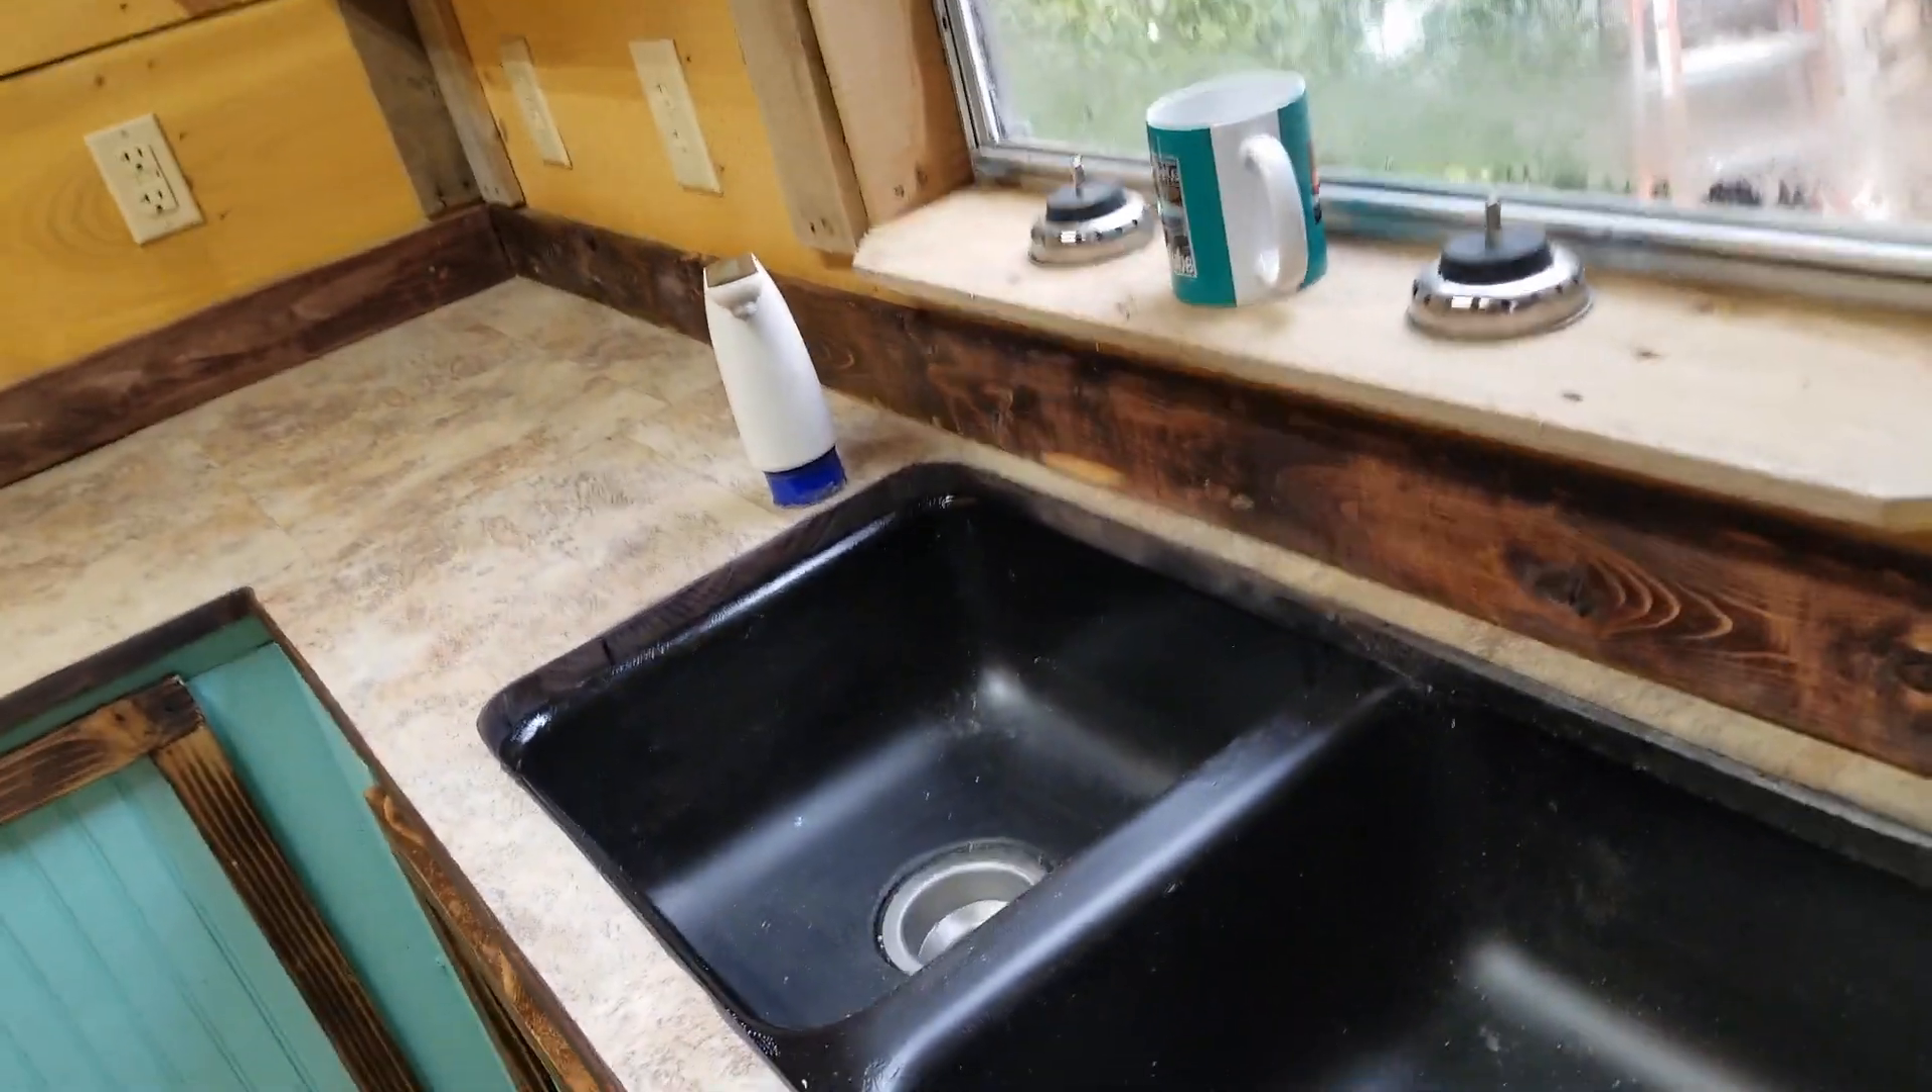I still, of course, don't have a faucet yet.